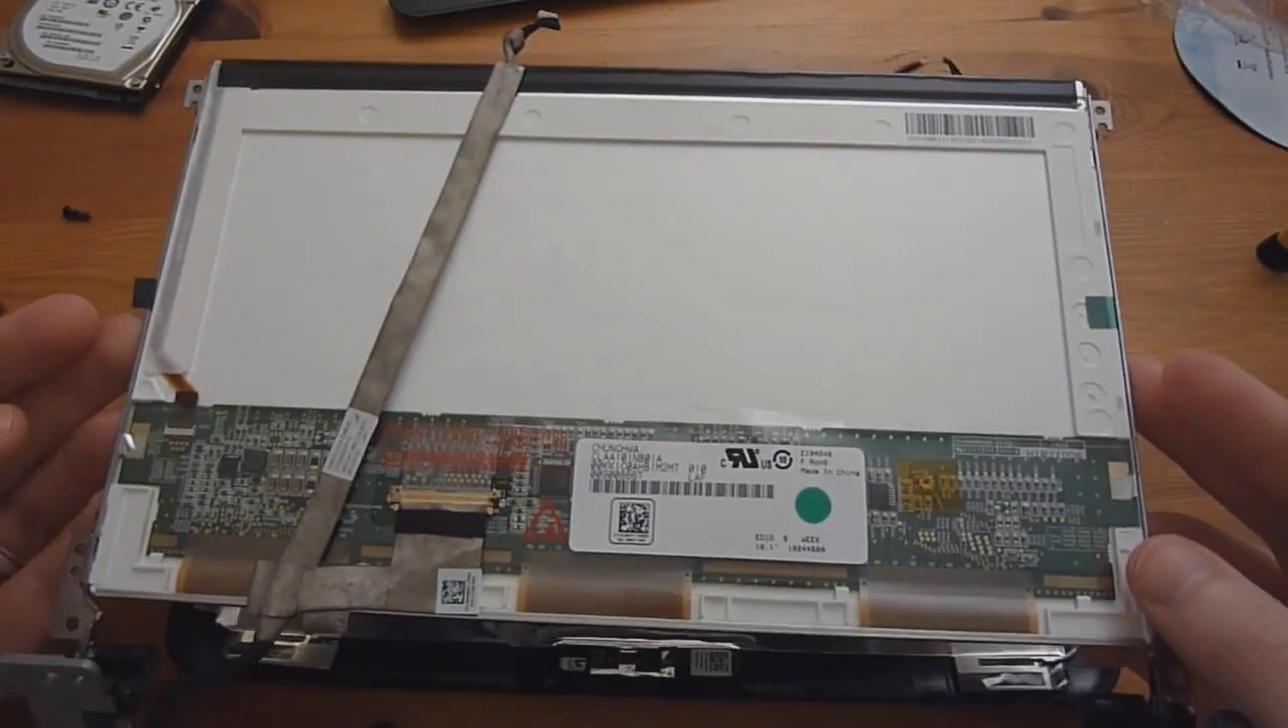And now the display is free from the bezel.